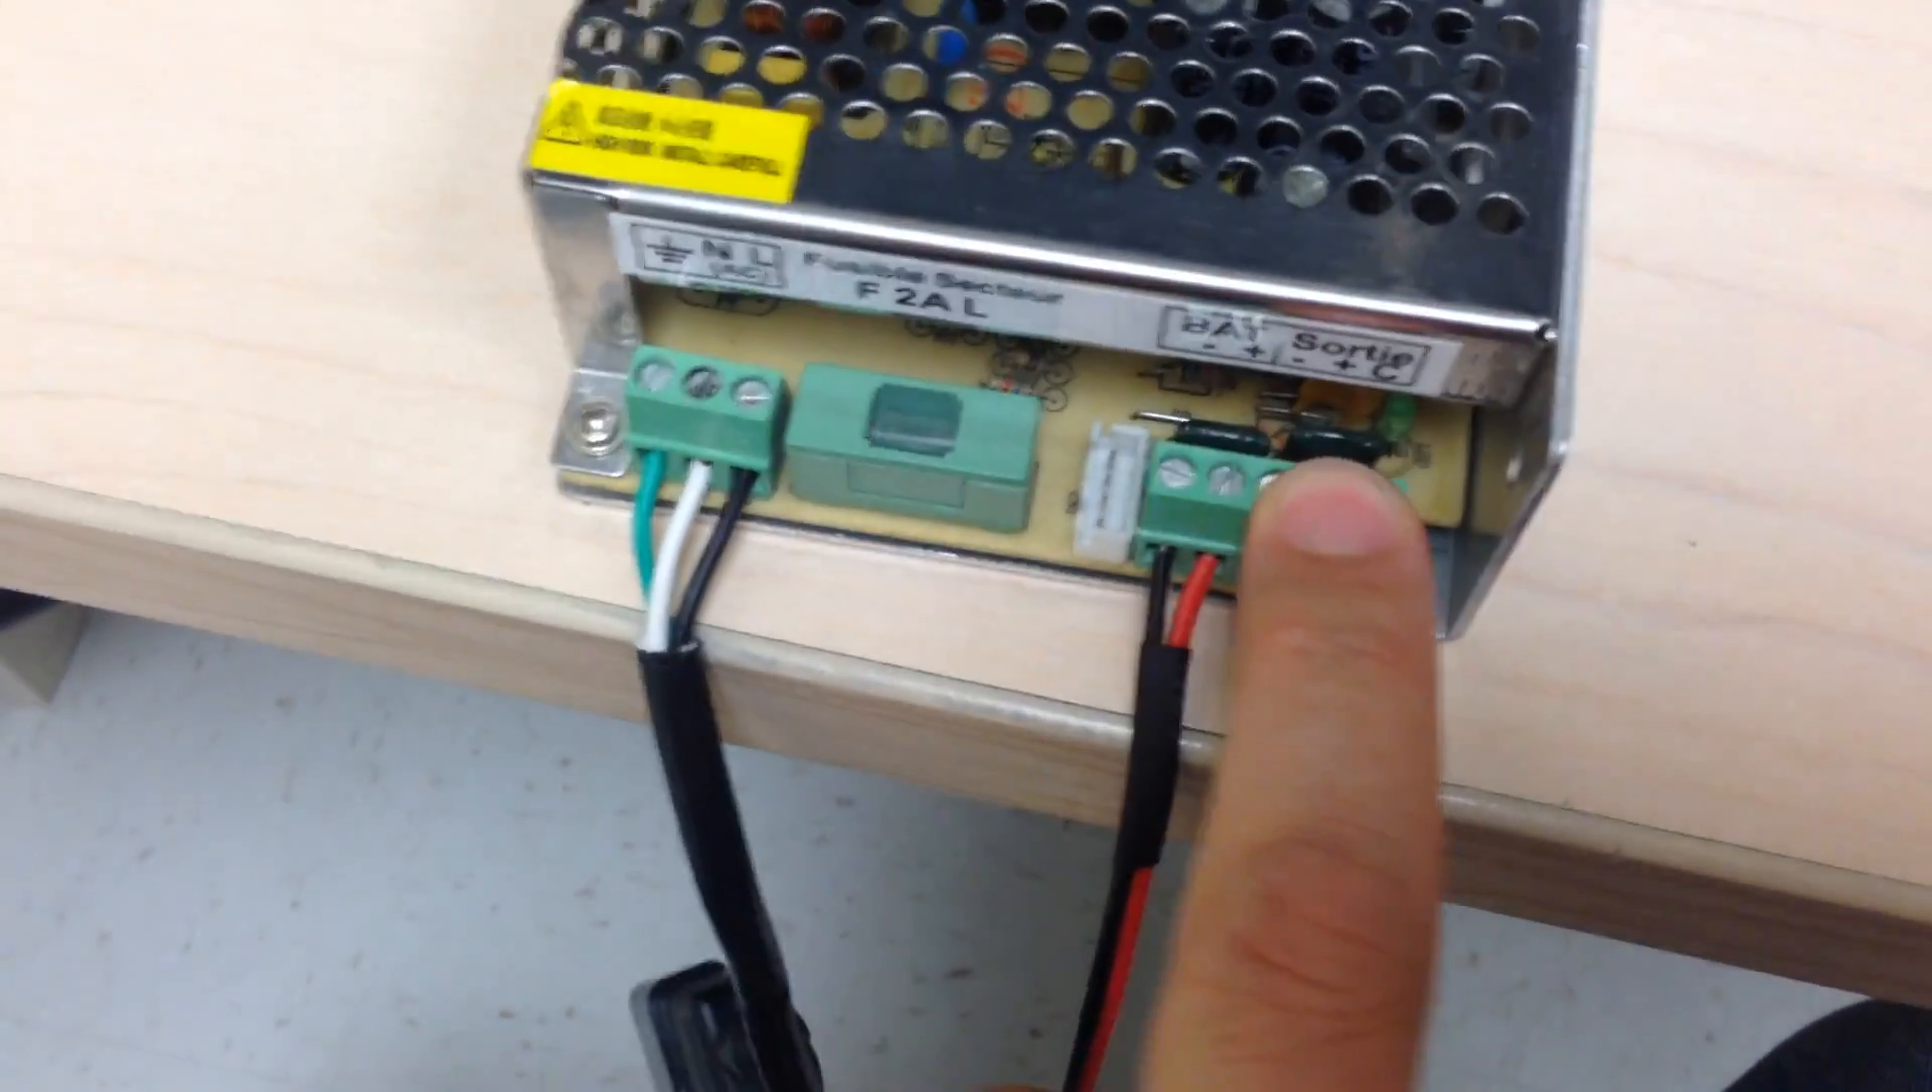I got this all wired up and ready to go. Uh, this is my battery lead.